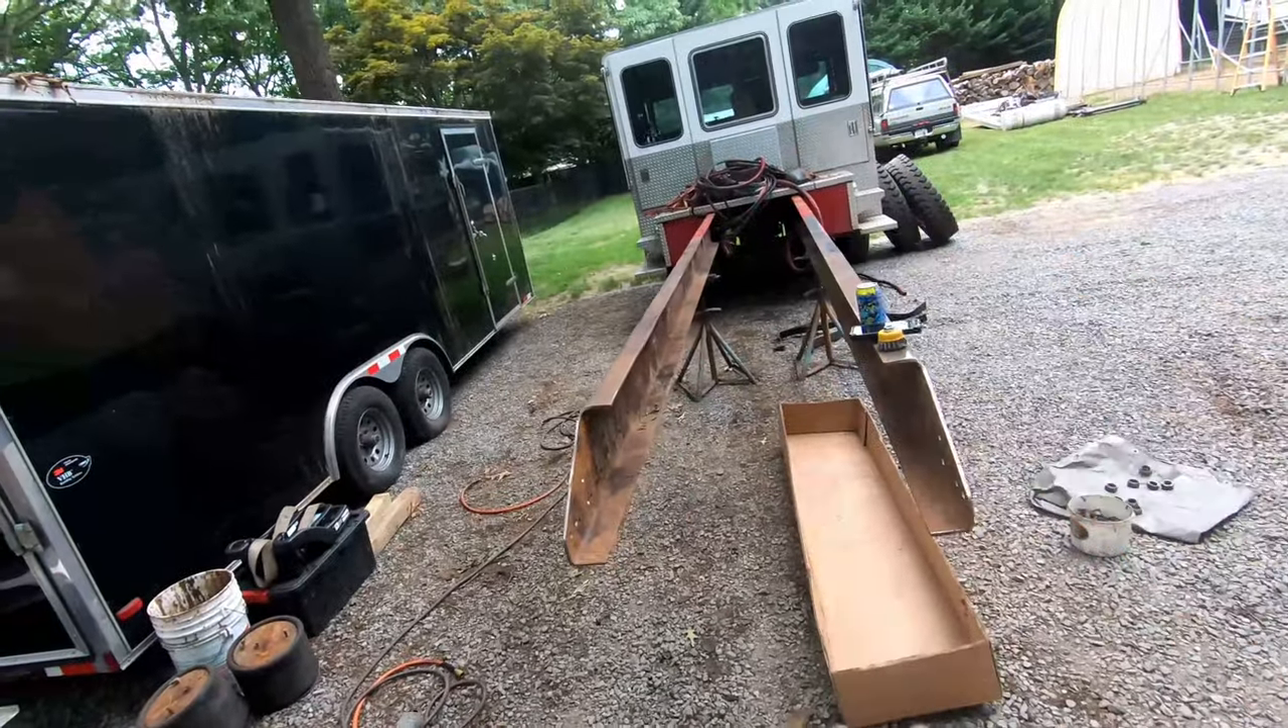I got the frame all stripped down.